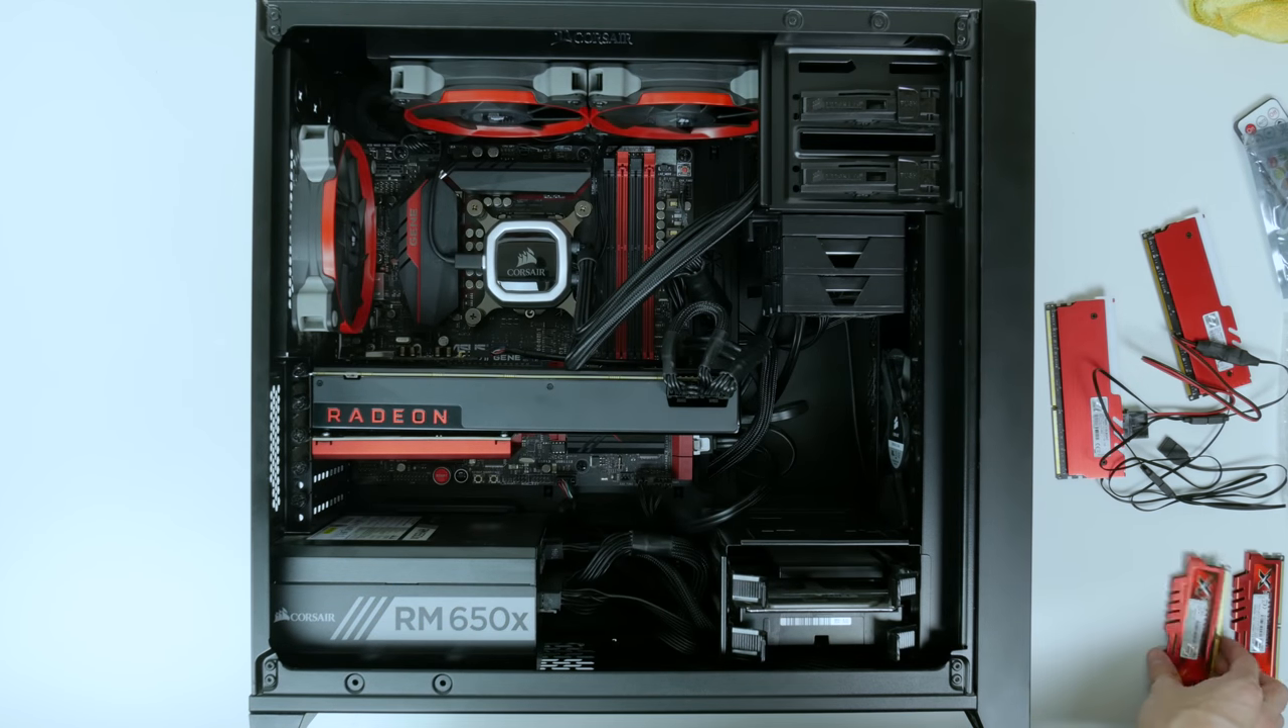So I've taken the RAM out of the computer.